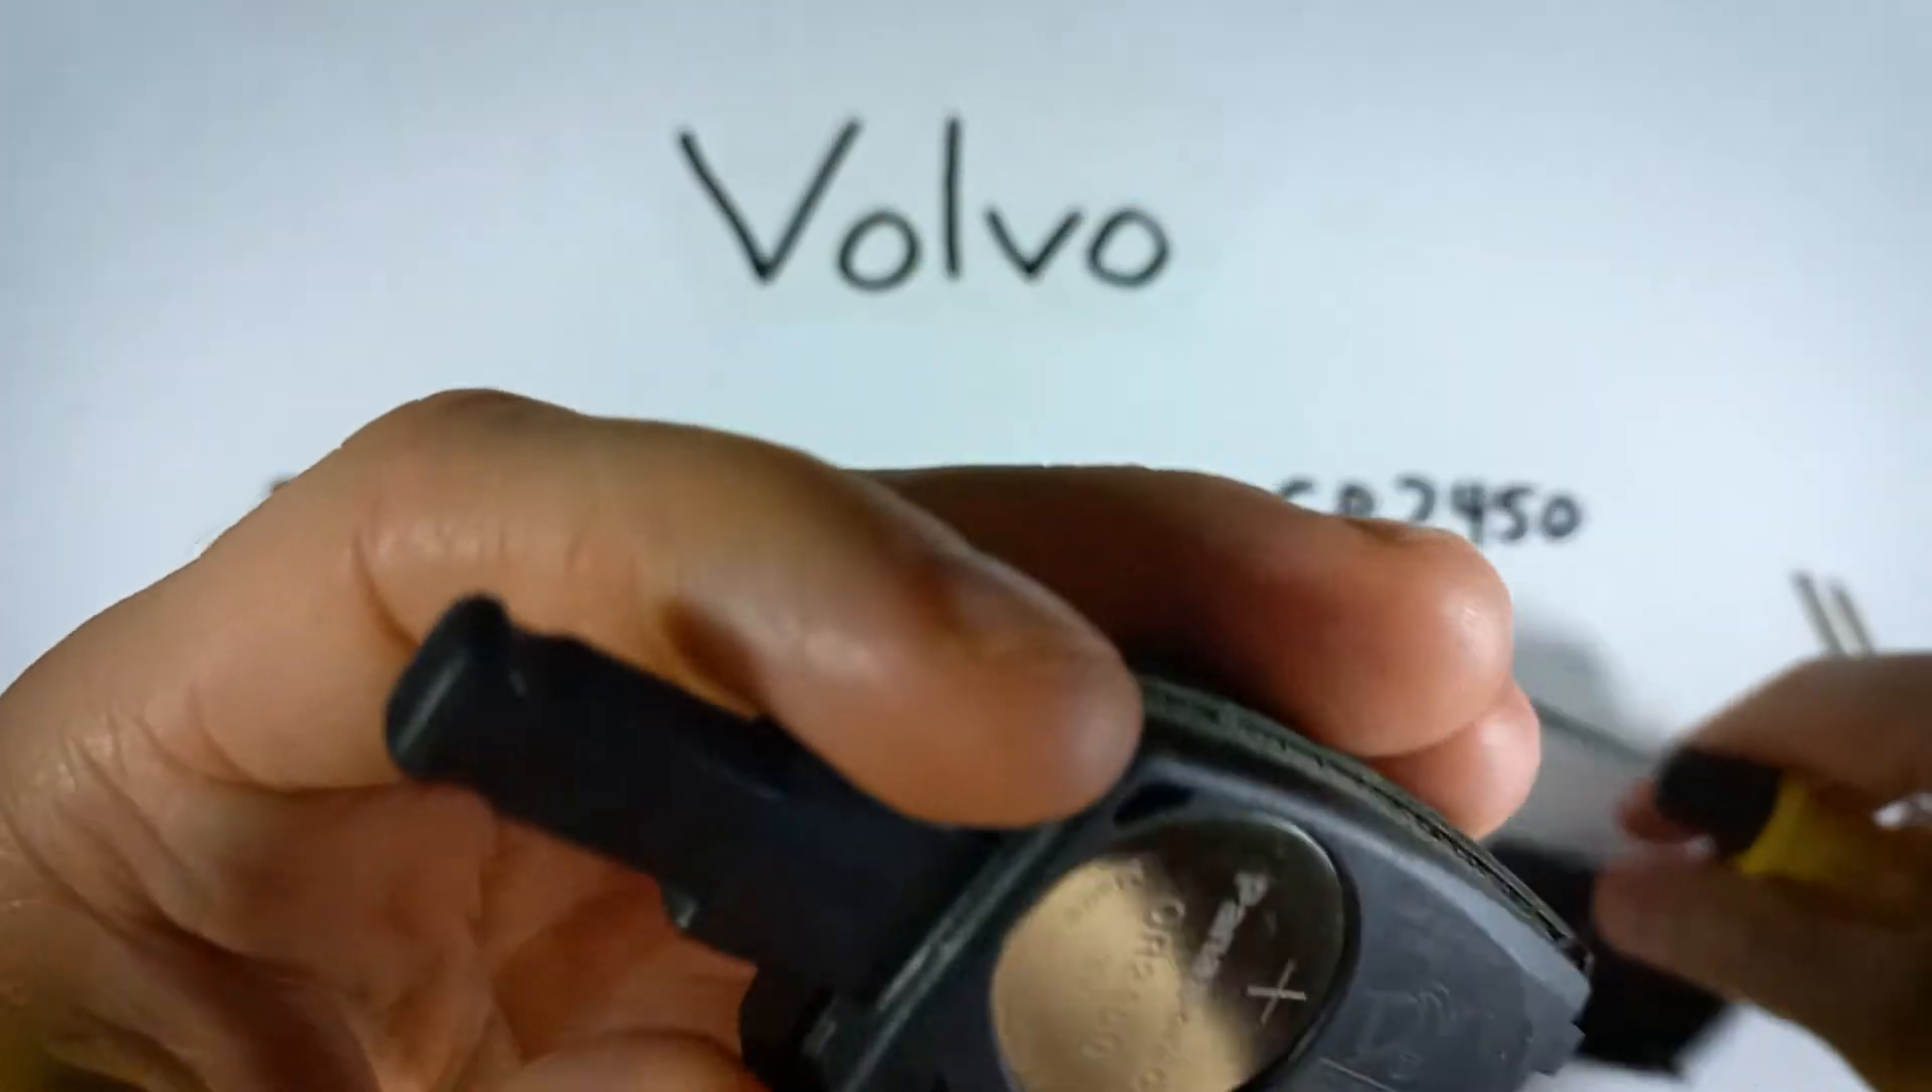Now we have access to the battery.